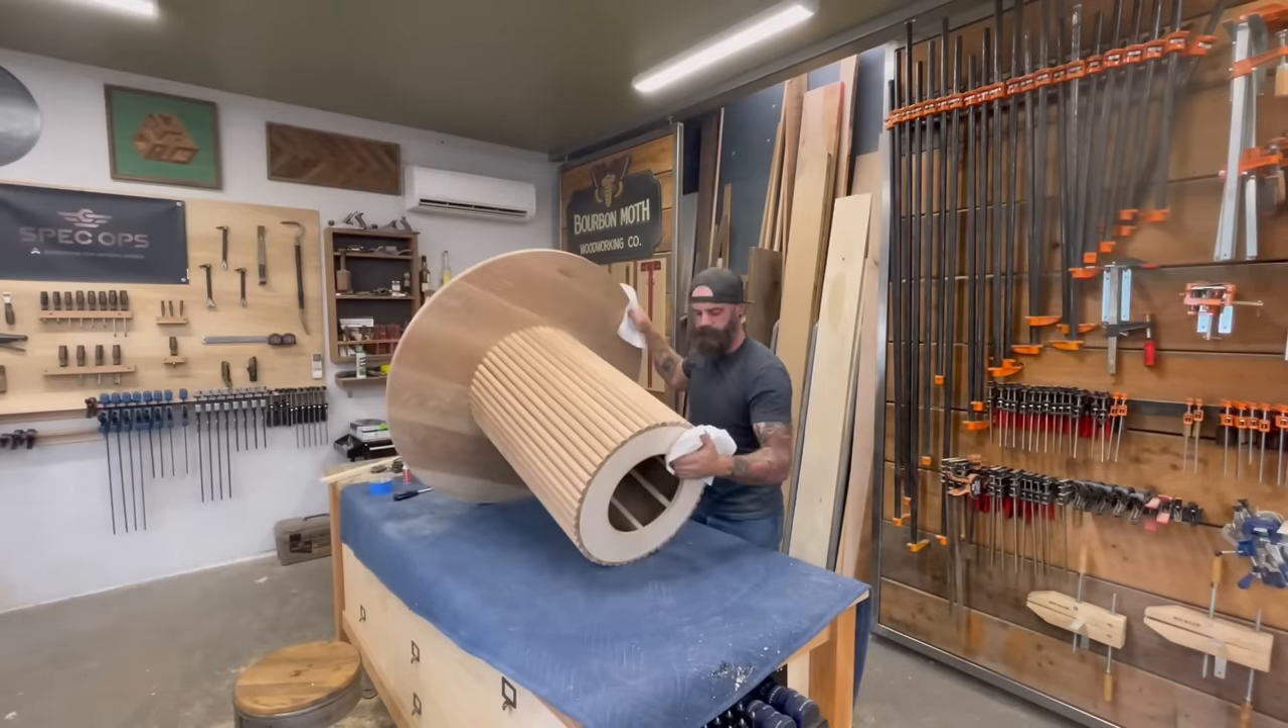The base is all put together and attached to the top.